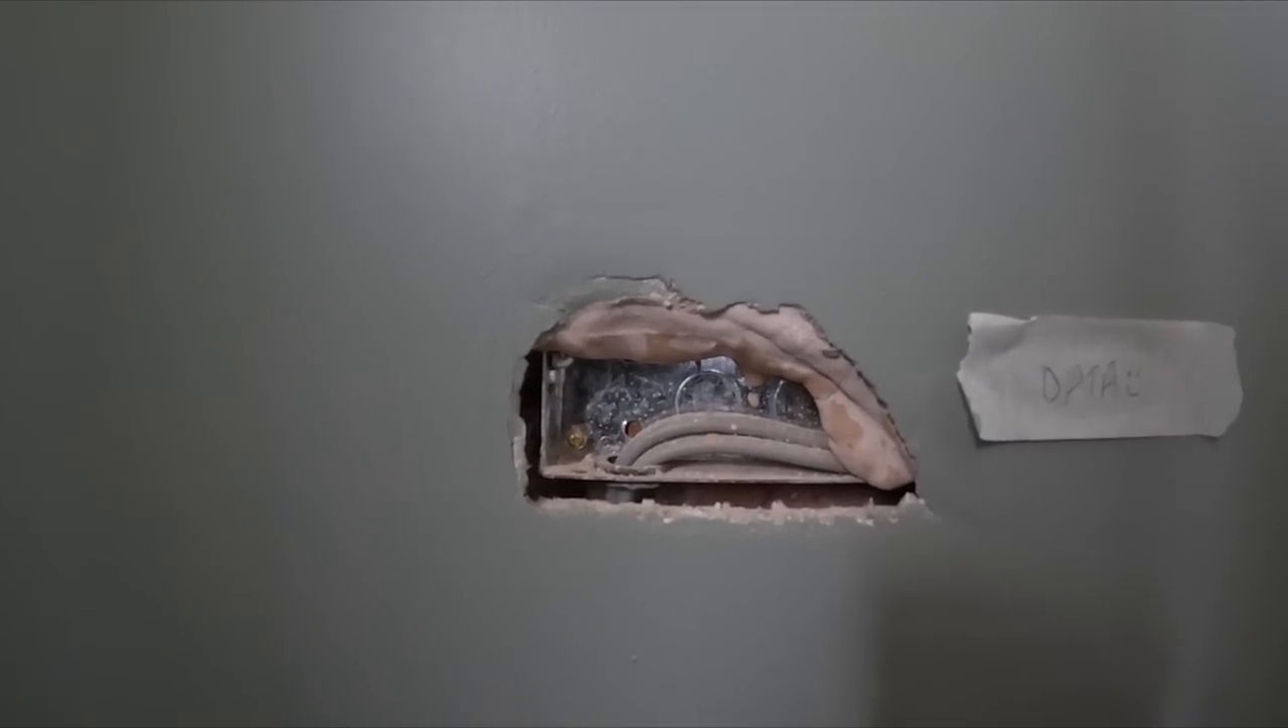There's a gap between the bottom of the box and the plasterboard.